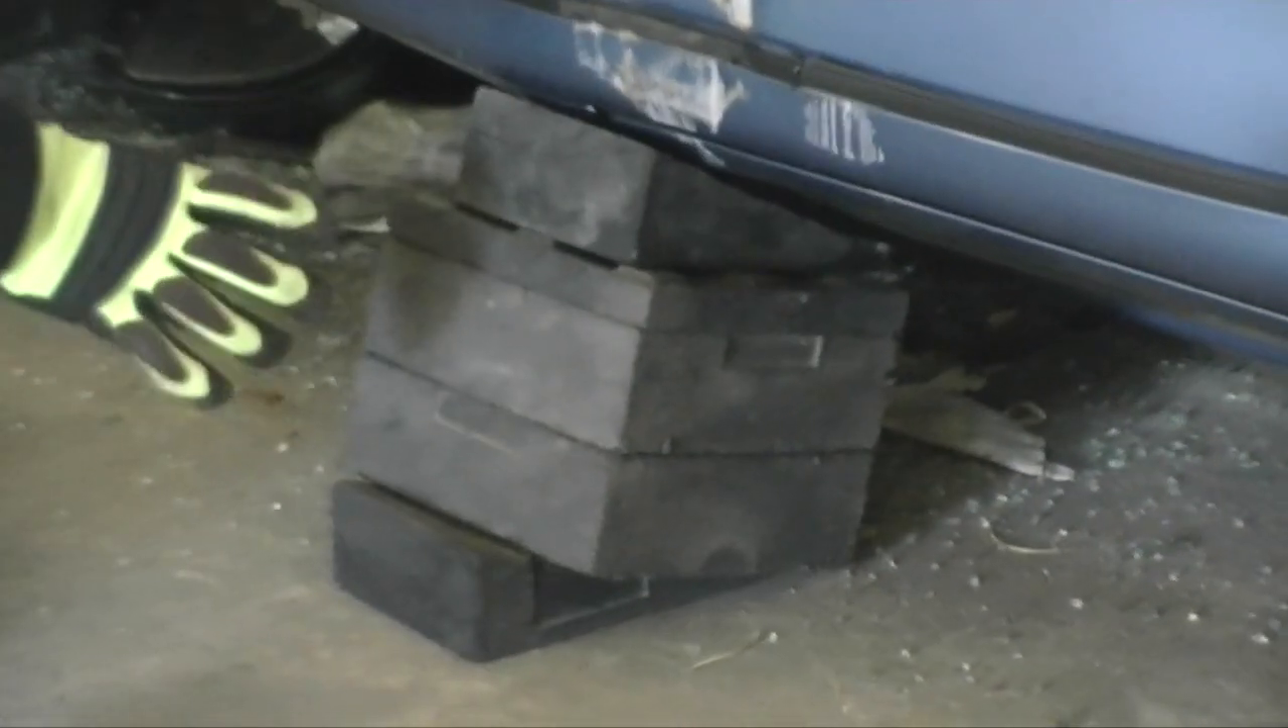So we have closed the gap completely between ground and vehicle, if you can see that, okay. That's roughly what we're looking for.